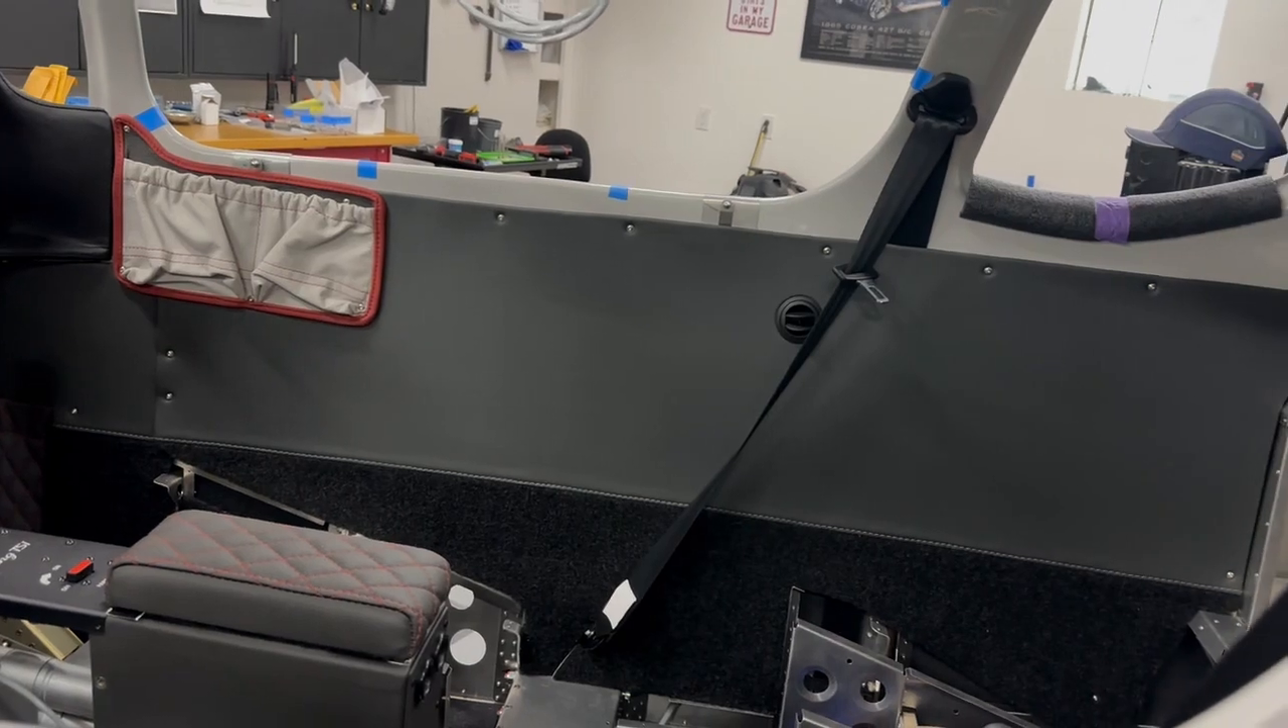I've been mocking up all the interior panels so I have all that done.